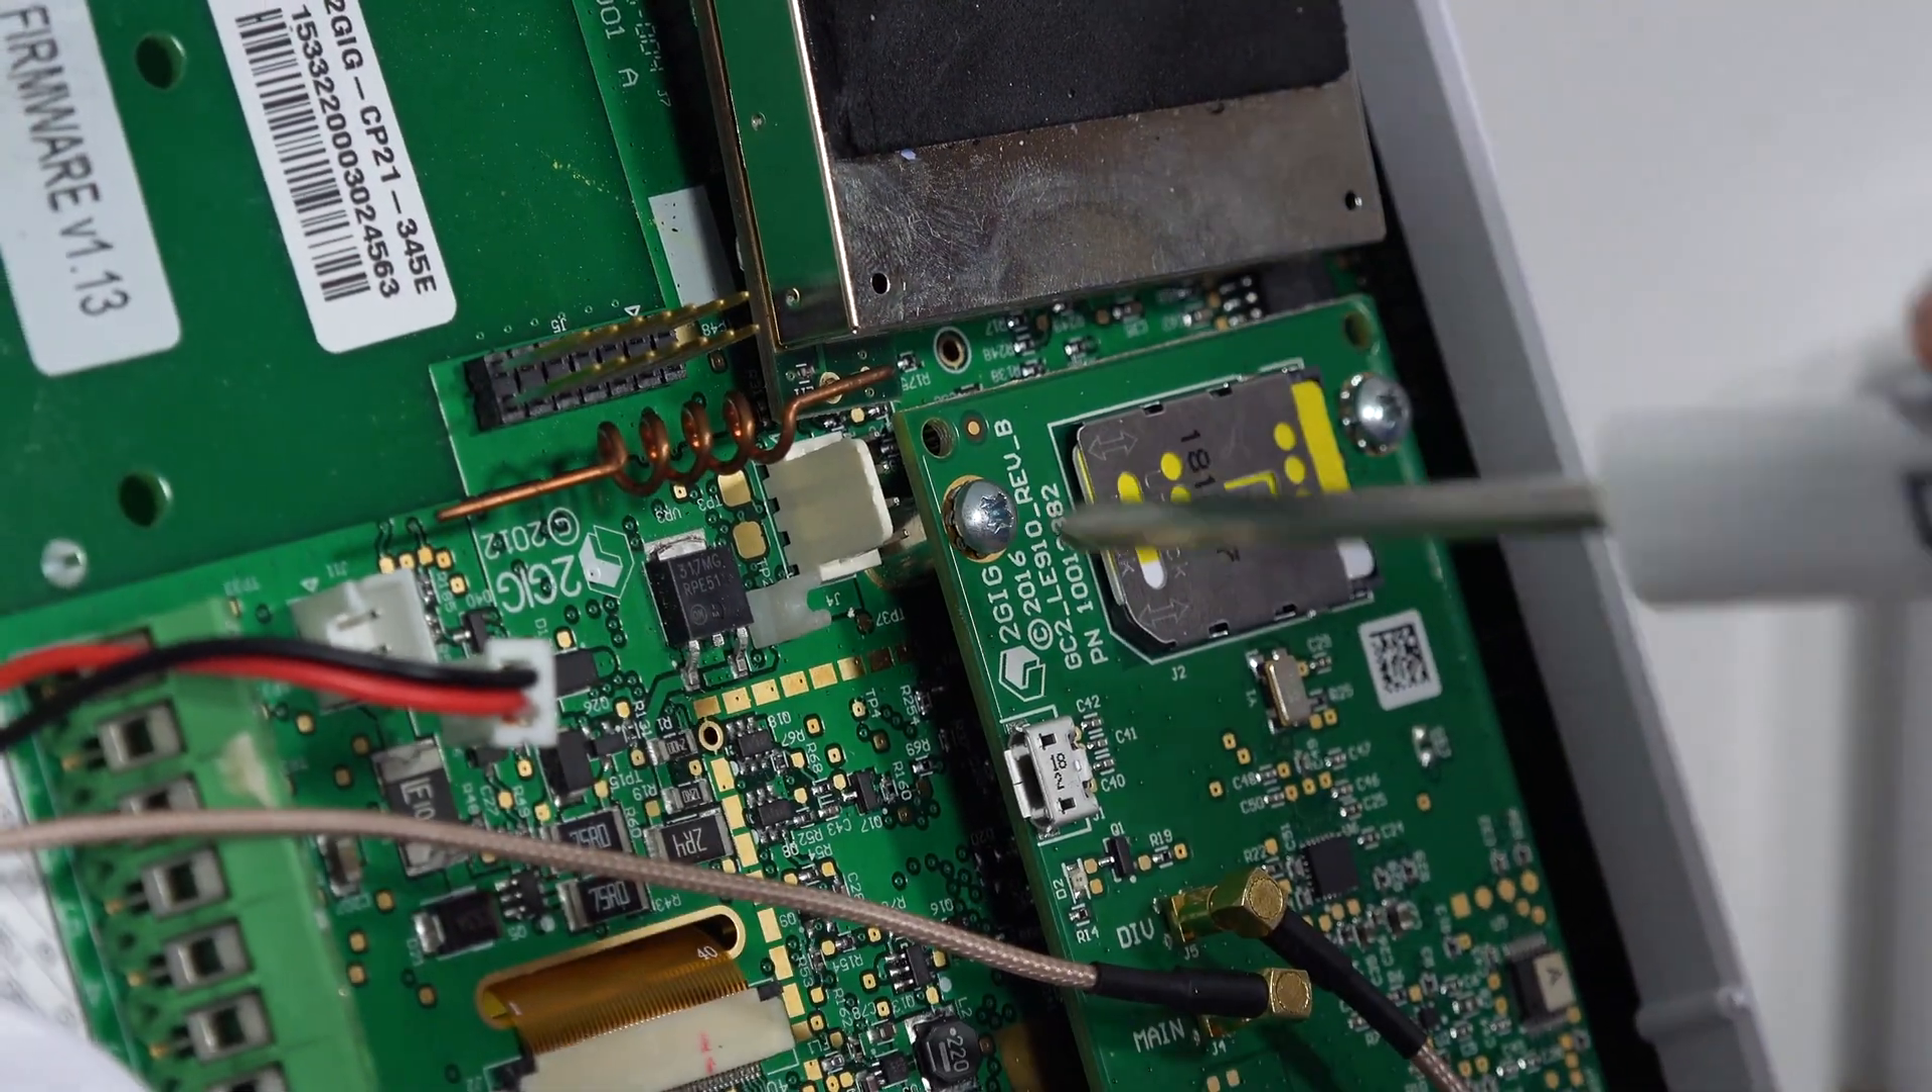So now we have our two screws in place.